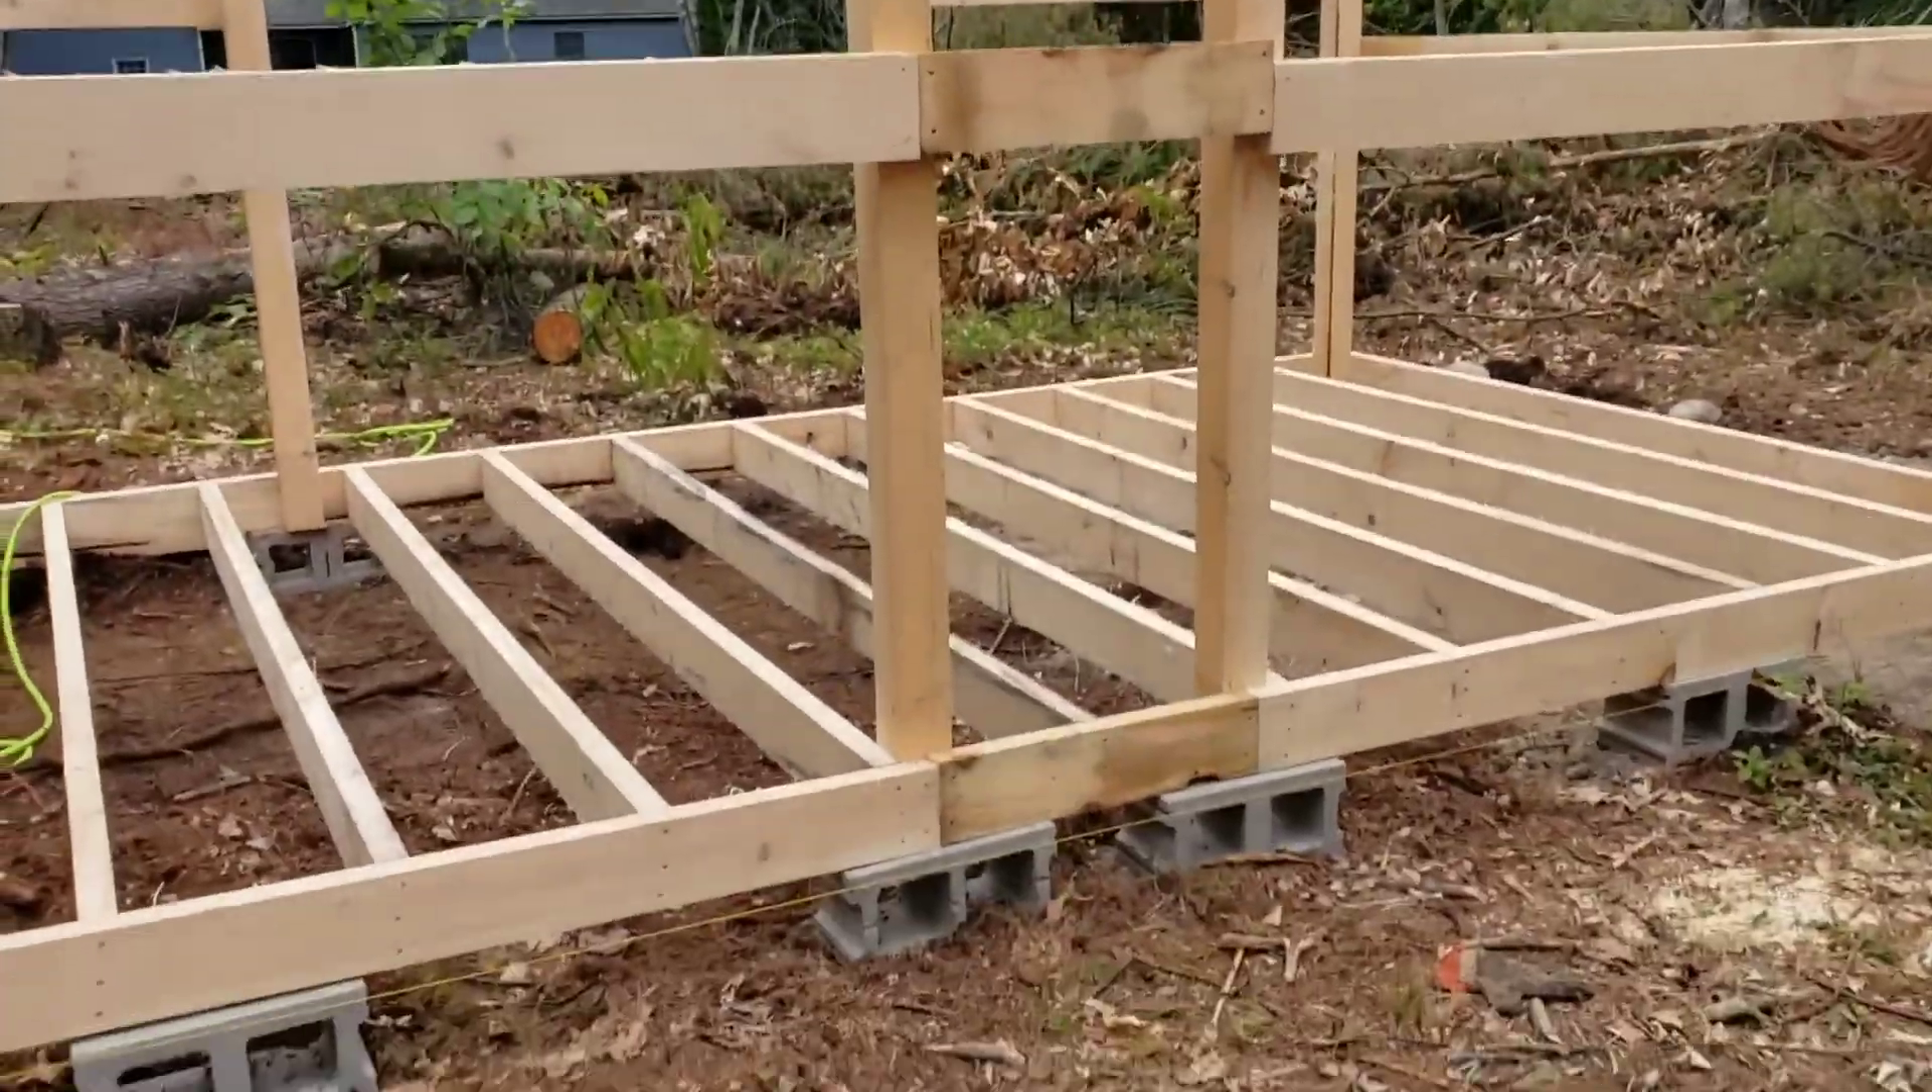We did get all the floor joists in. Everything cut to length and in.